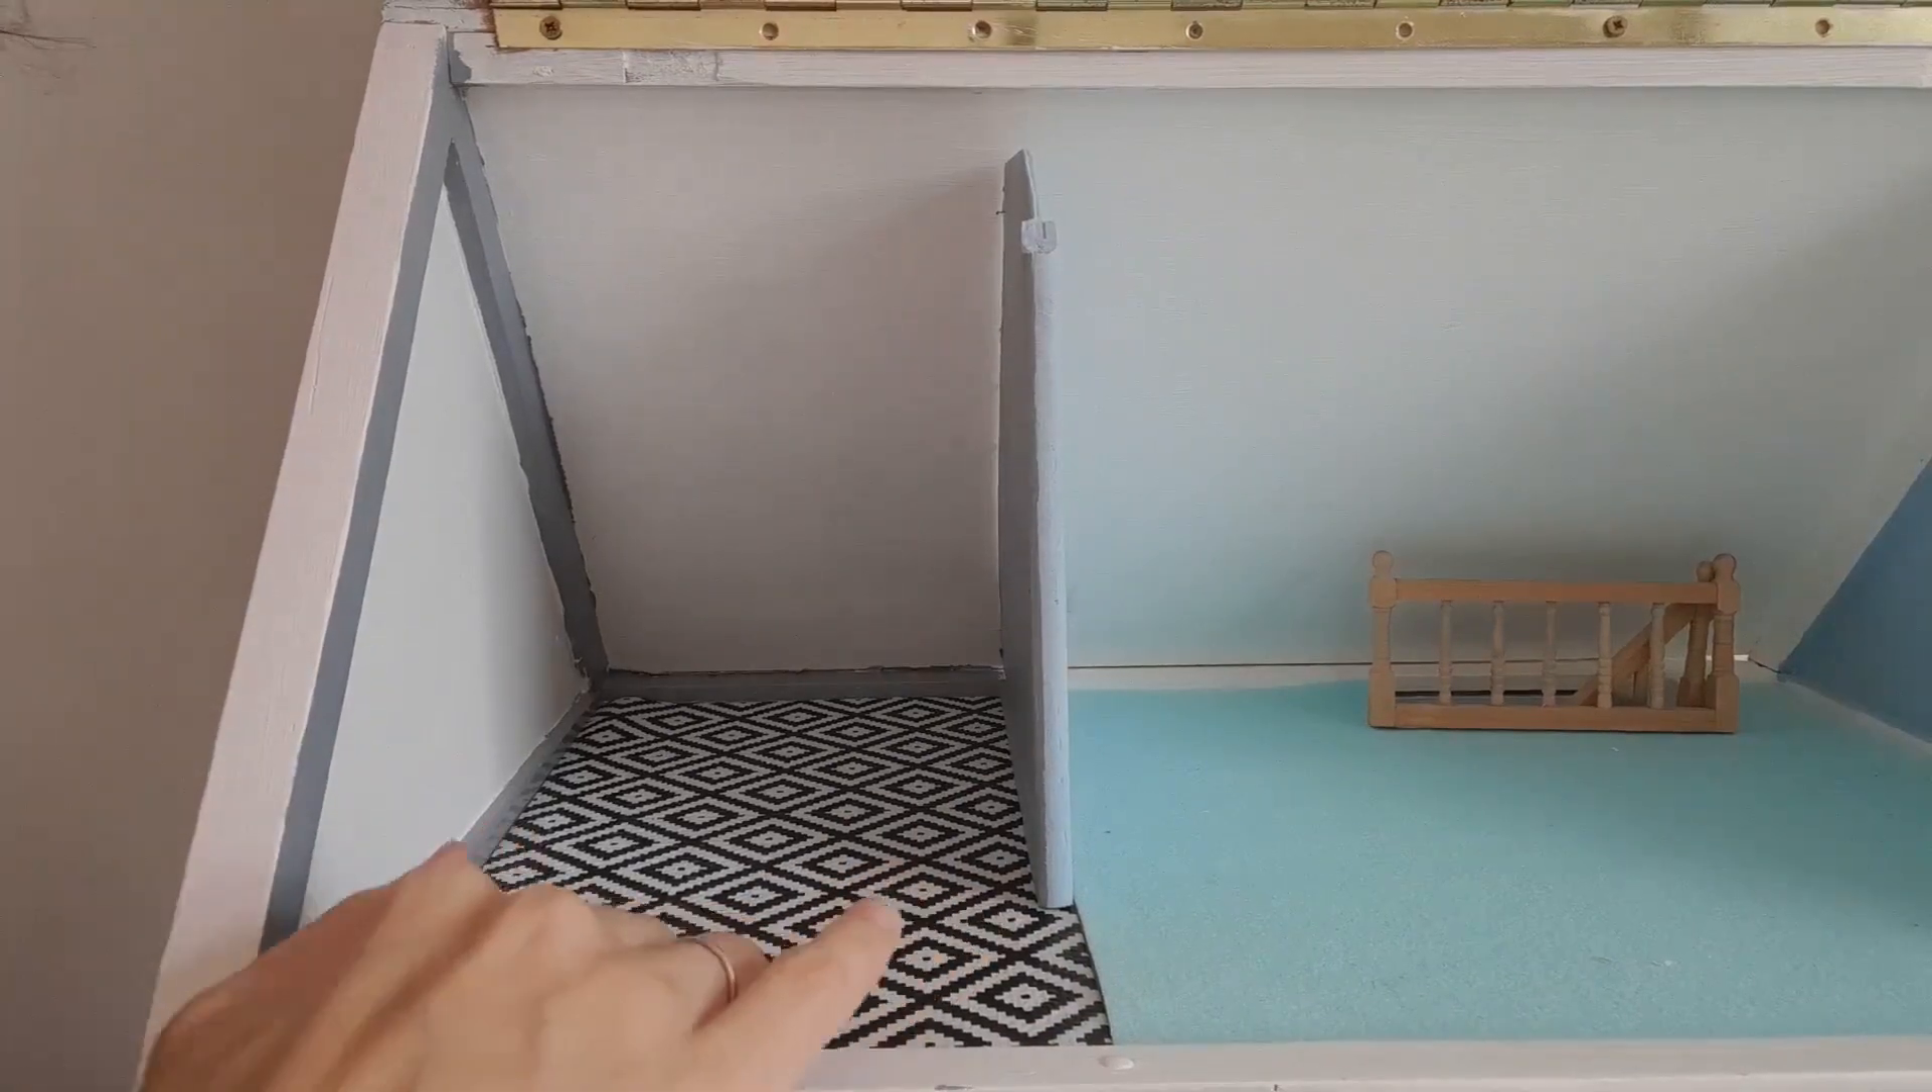So you can see the flooring in place and also the paint which I've just used to trim the wall on this side and paint the whole wall on the other side.